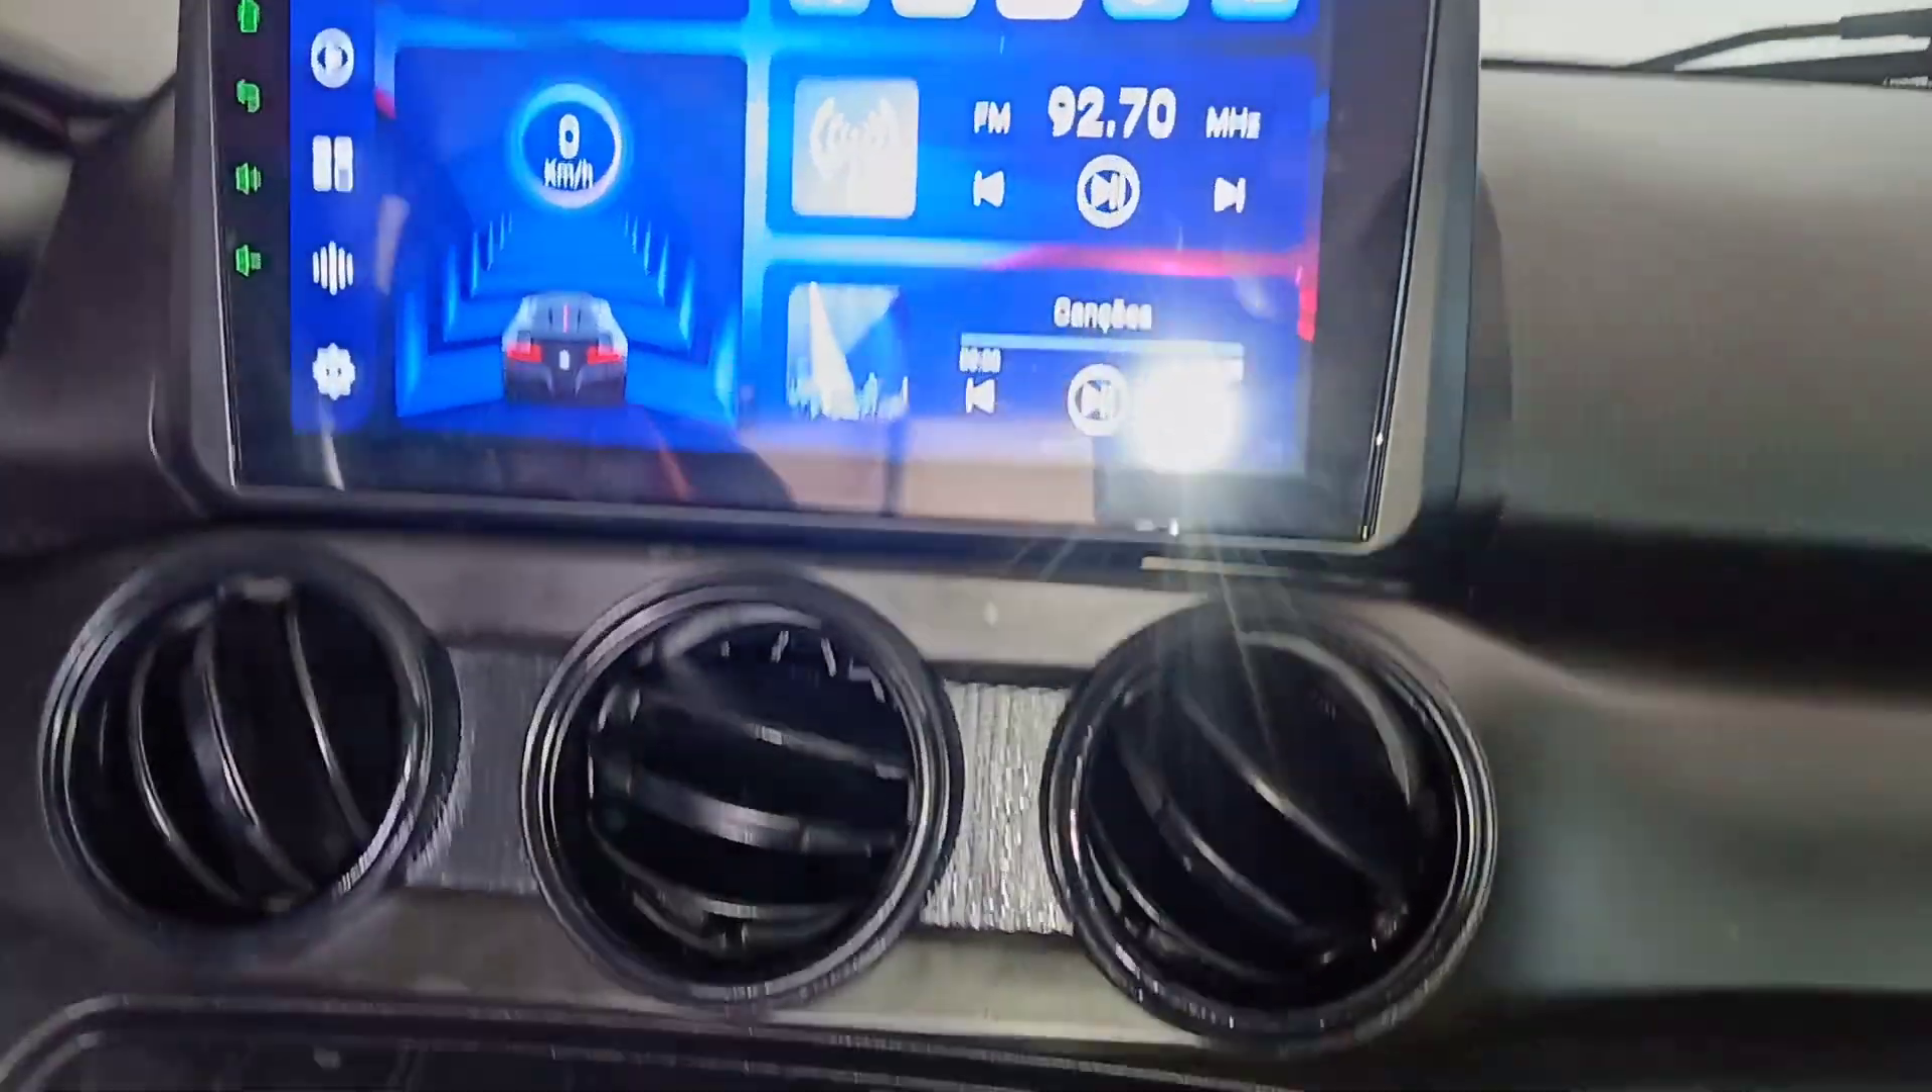Aqui o sonzinho já pronto, instalado aqui, já configurado aqui.